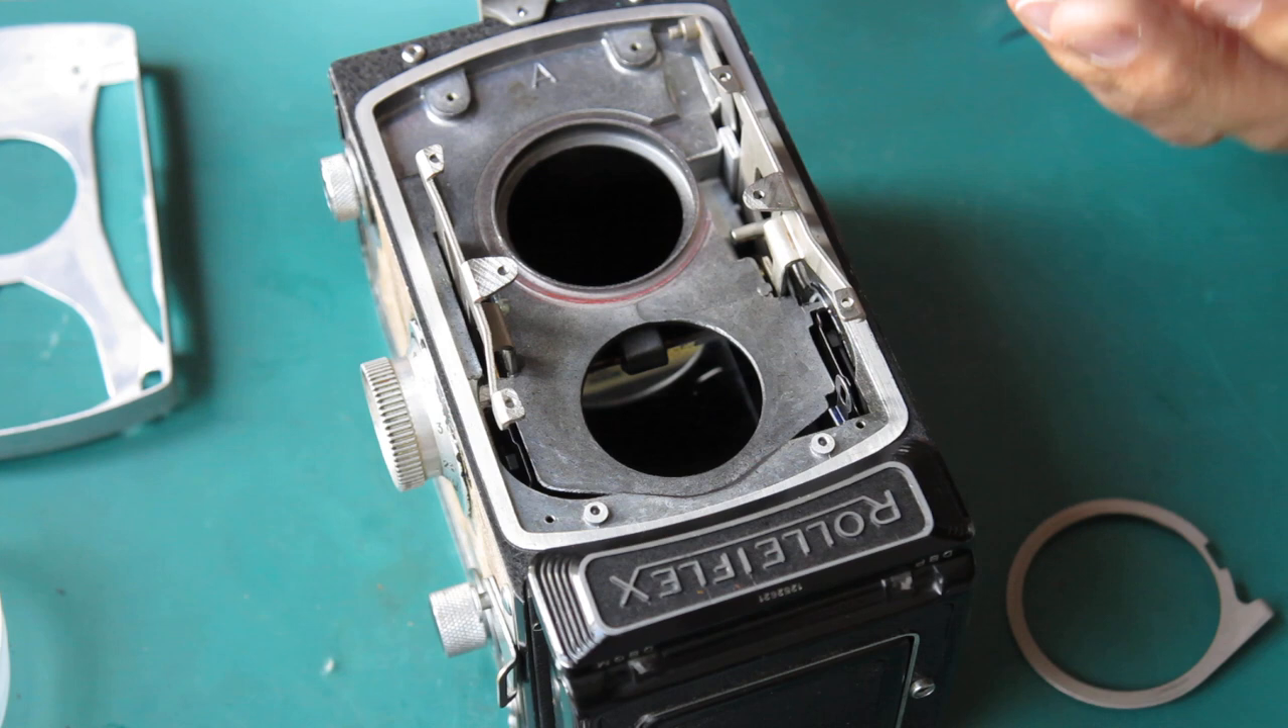Of course I won't put the cover on that yet because I've got to adjust the focus once I'll get everything back on the front of the camera.